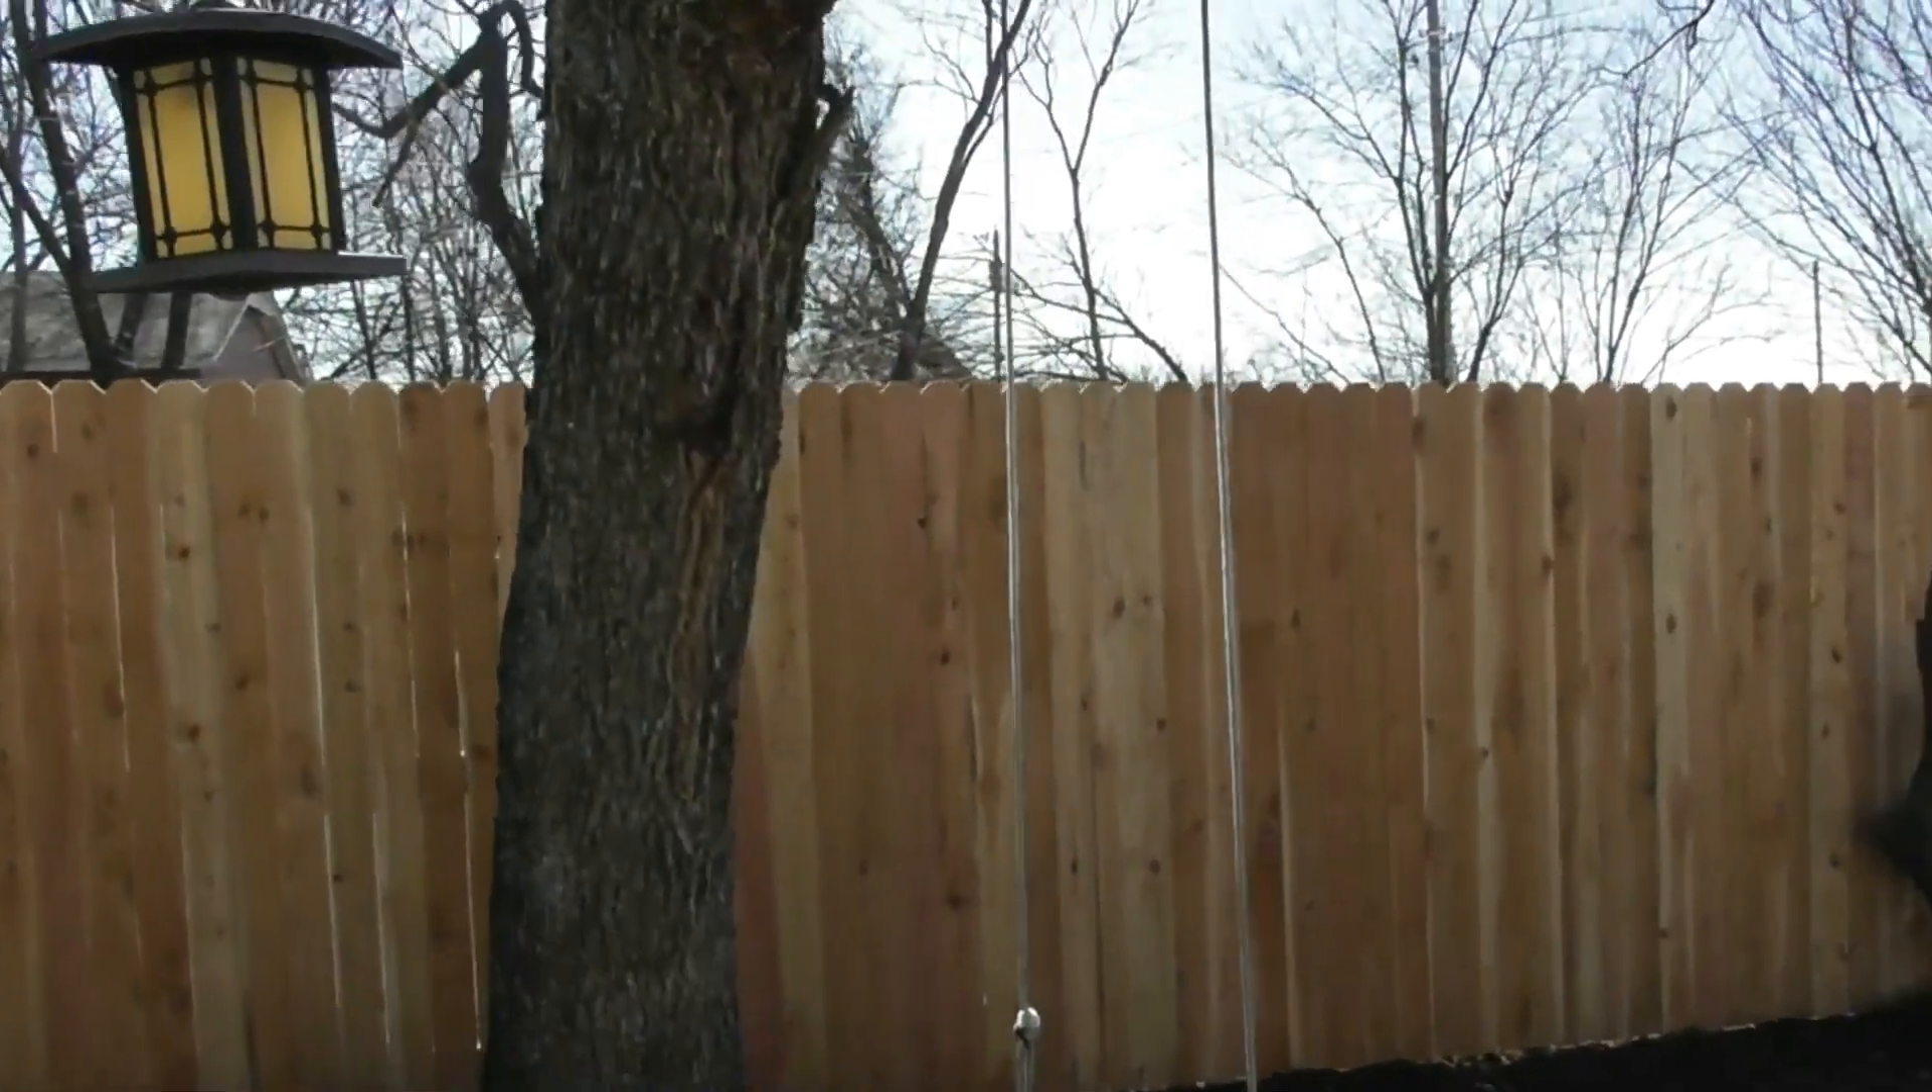So I of course got all these pickets installed. I set the corner ones.